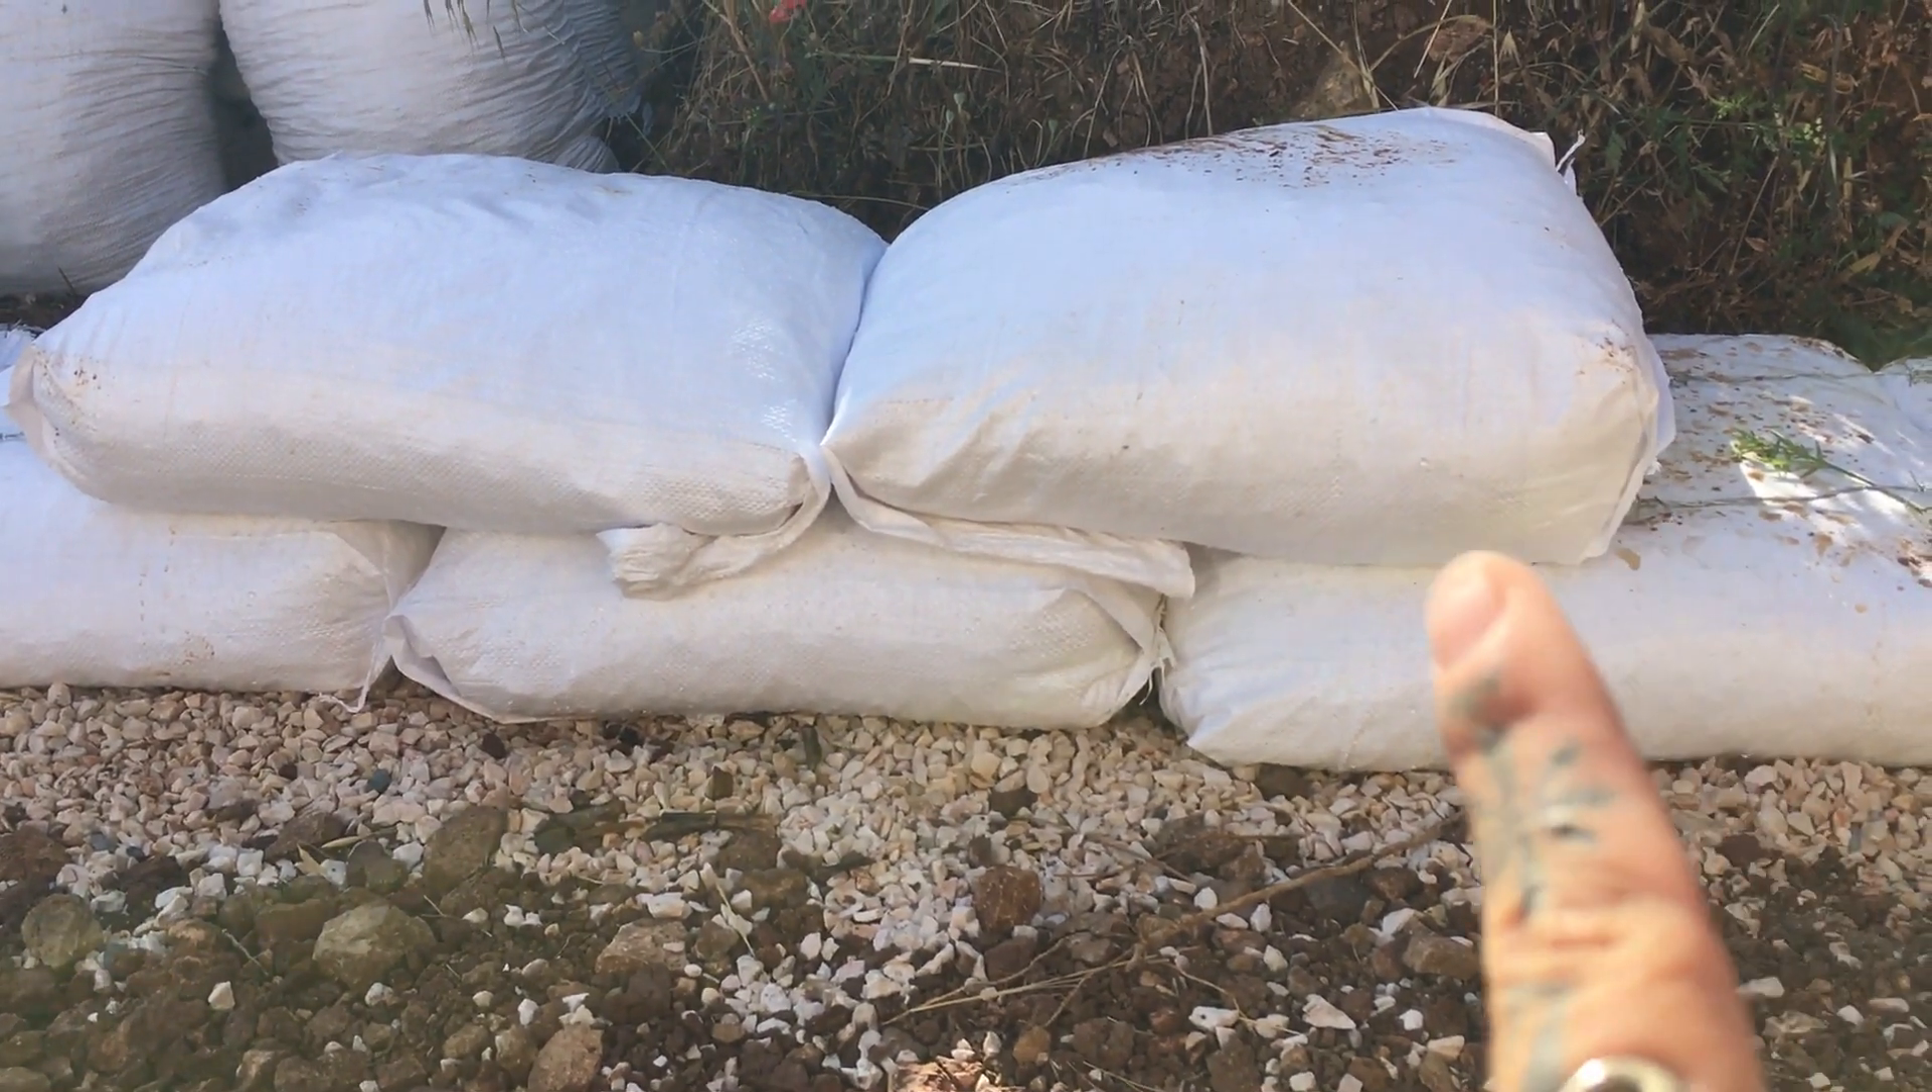Here you can see we've moved on to the second course of gravel bags.